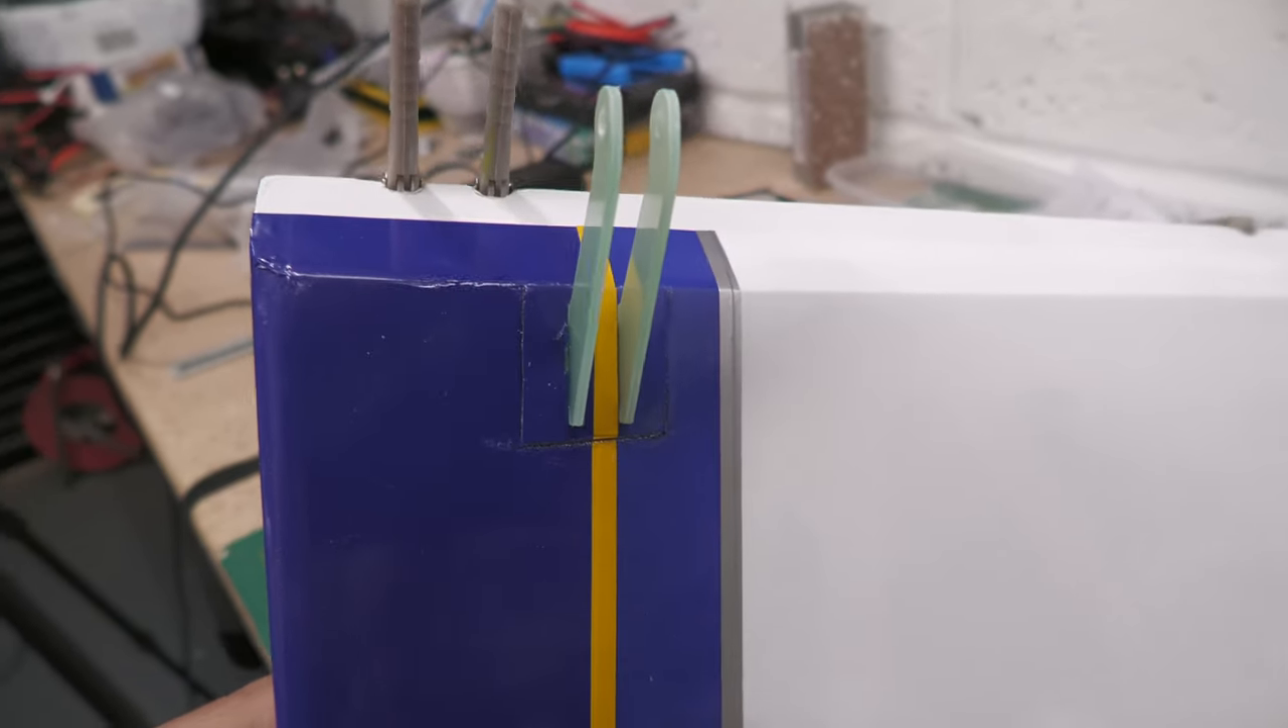Both horns now on the rudder. They've come out pretty well. I quite like that covering going back in there just to finish it off.